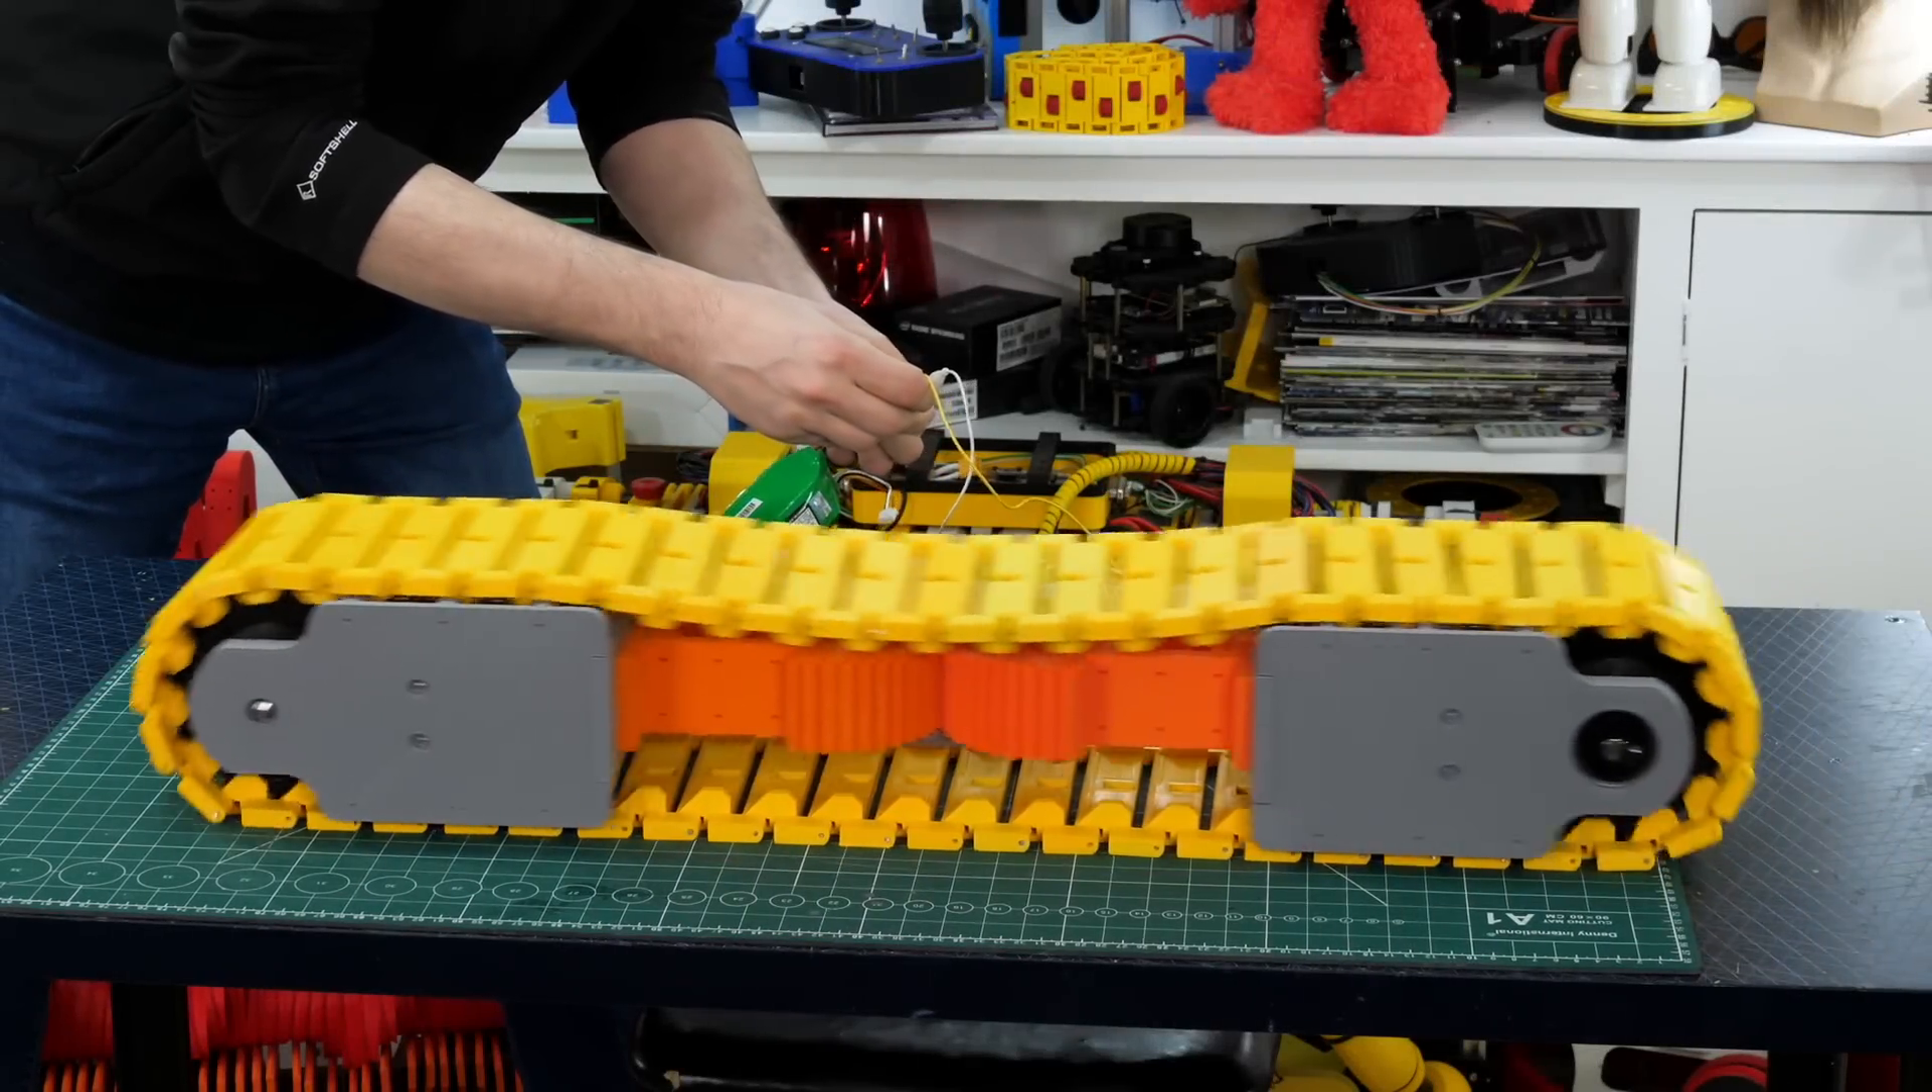I've put all my track segments together so I'm just going to put some power on that motor and see how it runs.